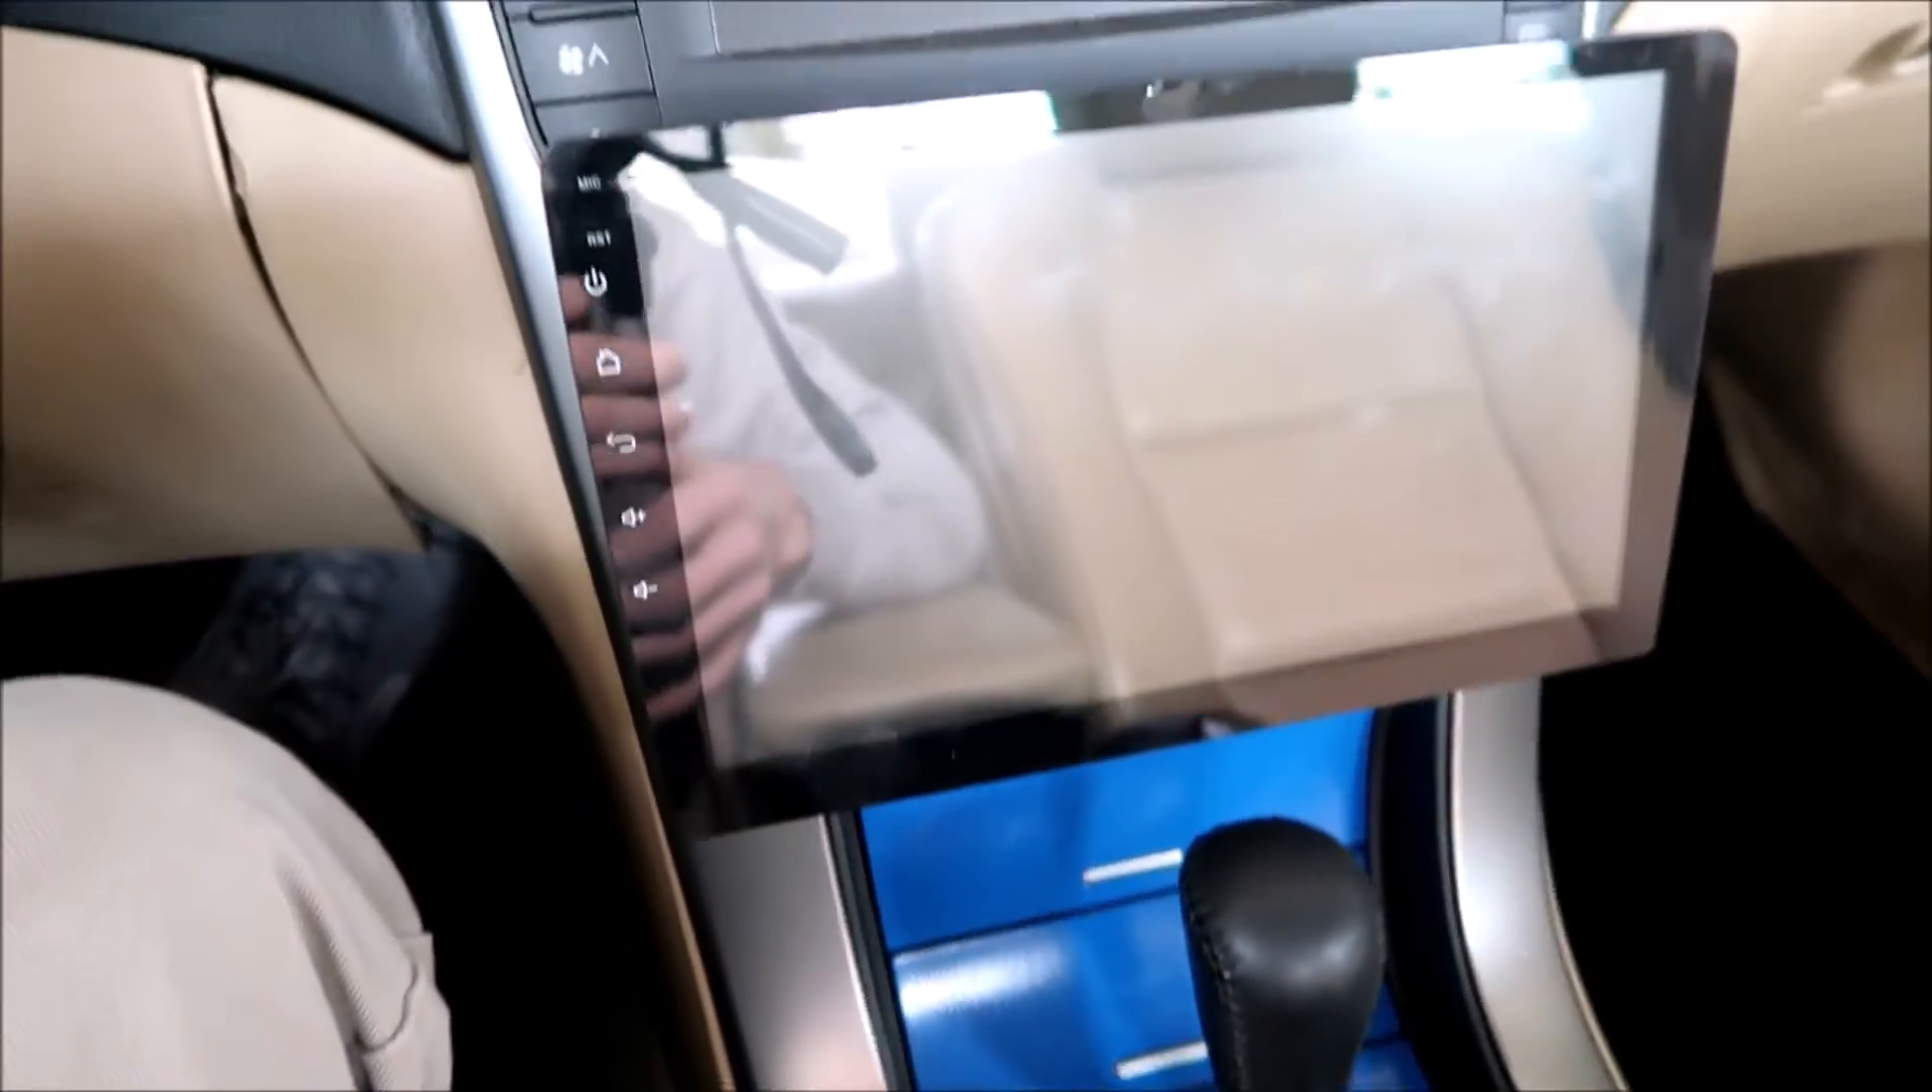Alright, so this is the head unit all installed in my 2006 Acura TL.